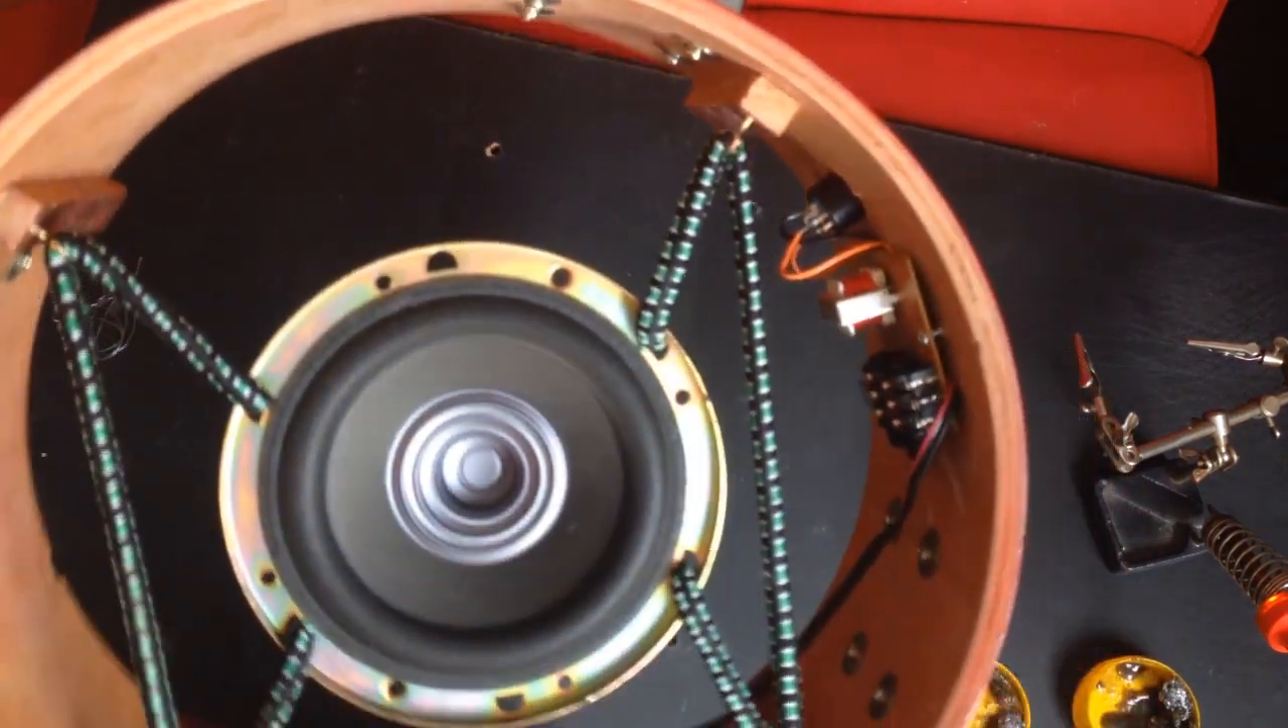Ok, ahora está todo soldado. Ya está montado el parlante. Ya está completo el circuito.